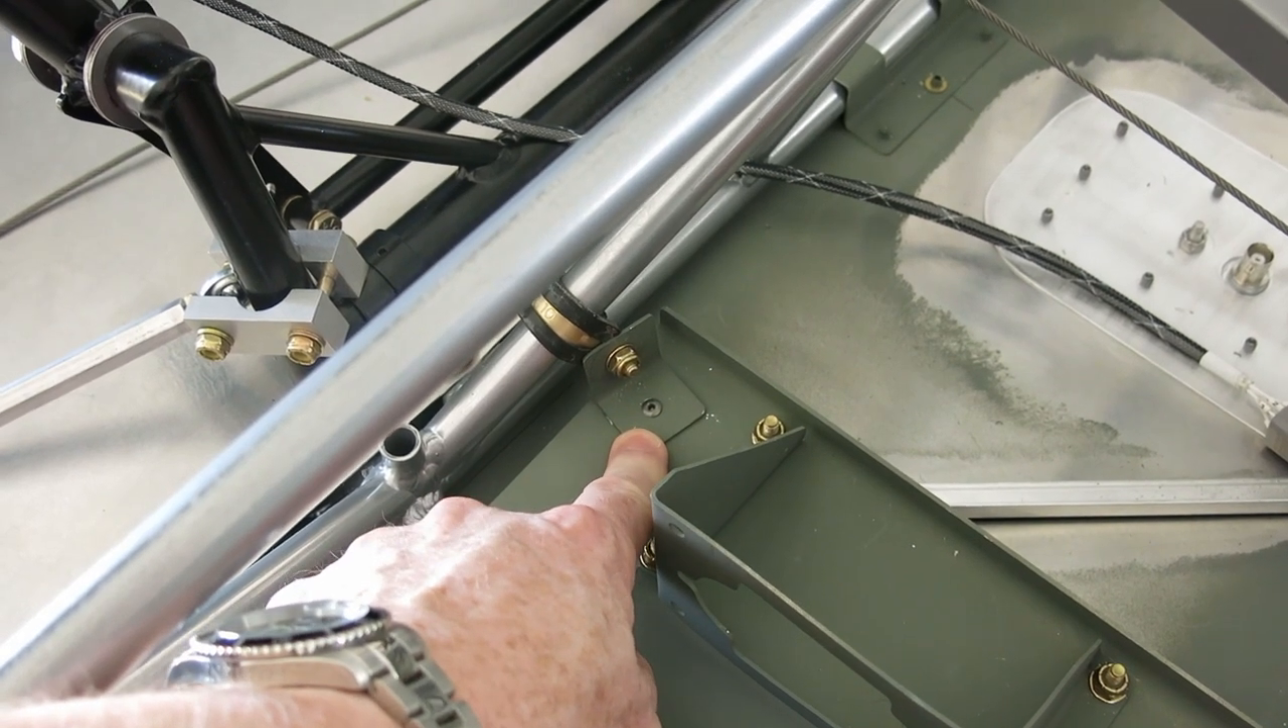Well, I got this pitch servo mount installed here.